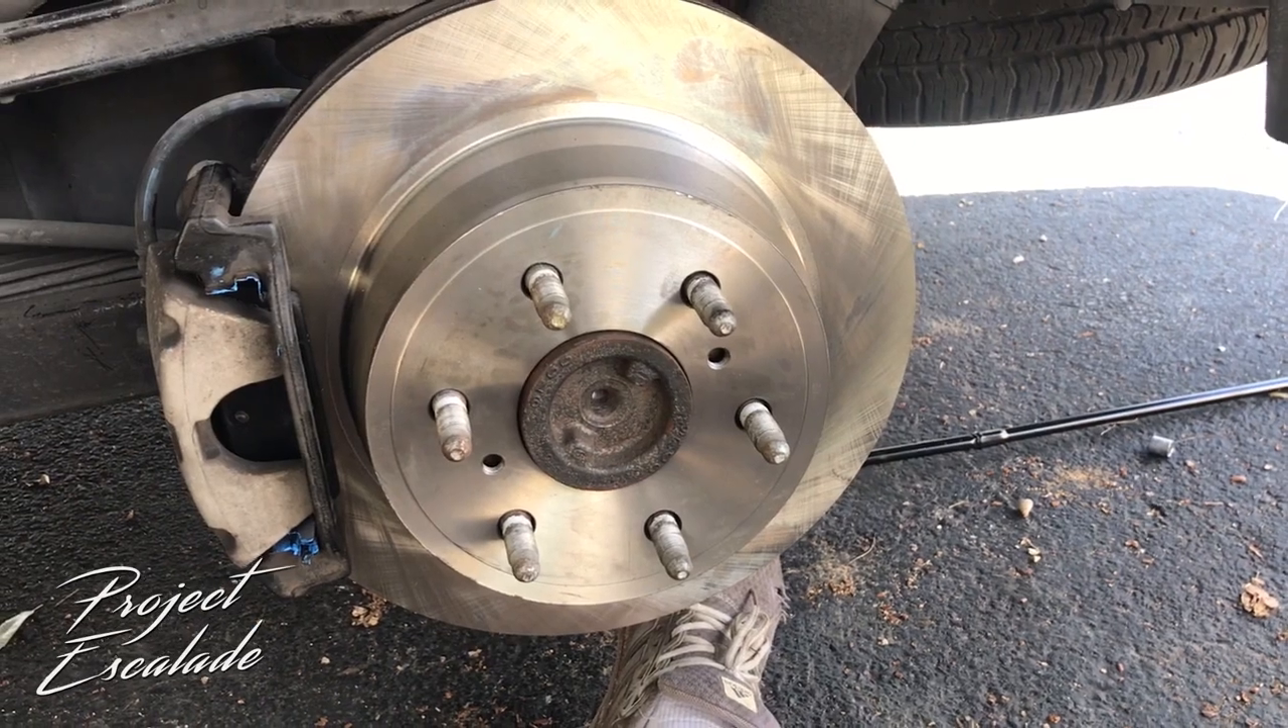Now all that's left is to get the tire back on.